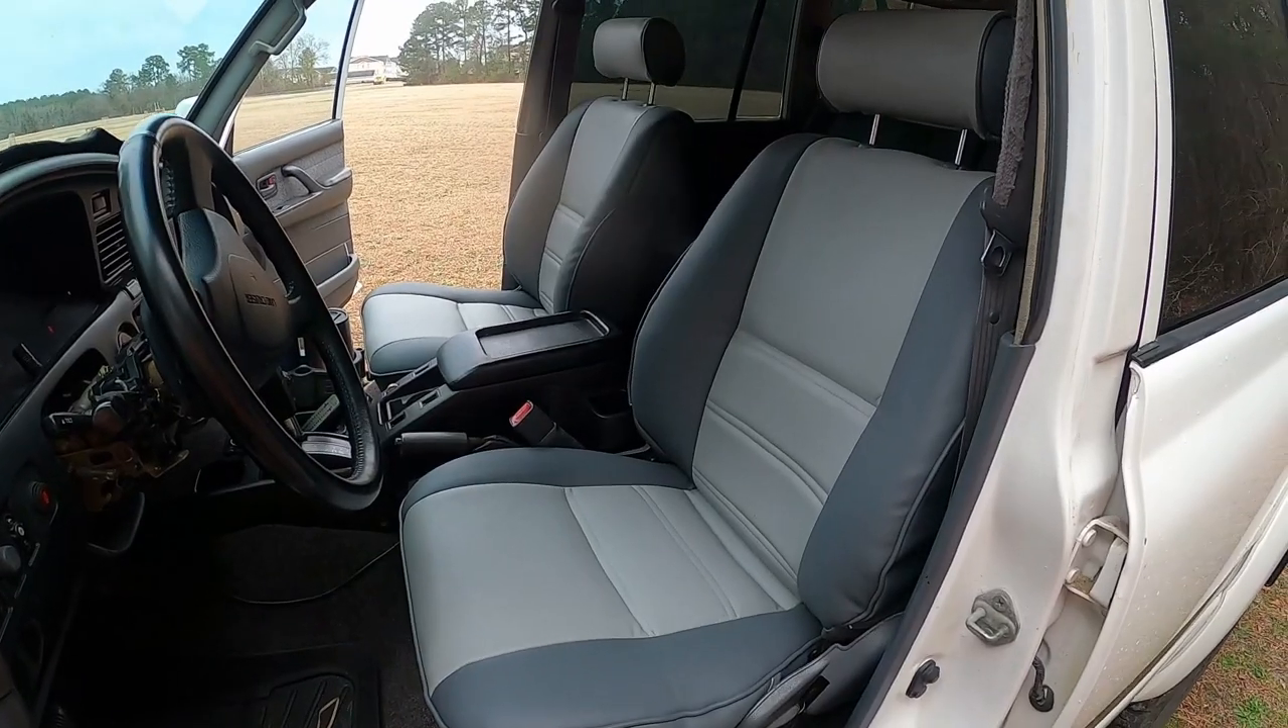I got seats reinstalled. You can see them now with the headrest.